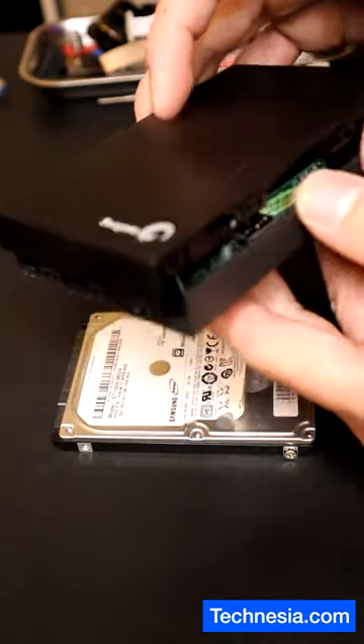I already took apart the external hard drive and this is the hard drive inside.